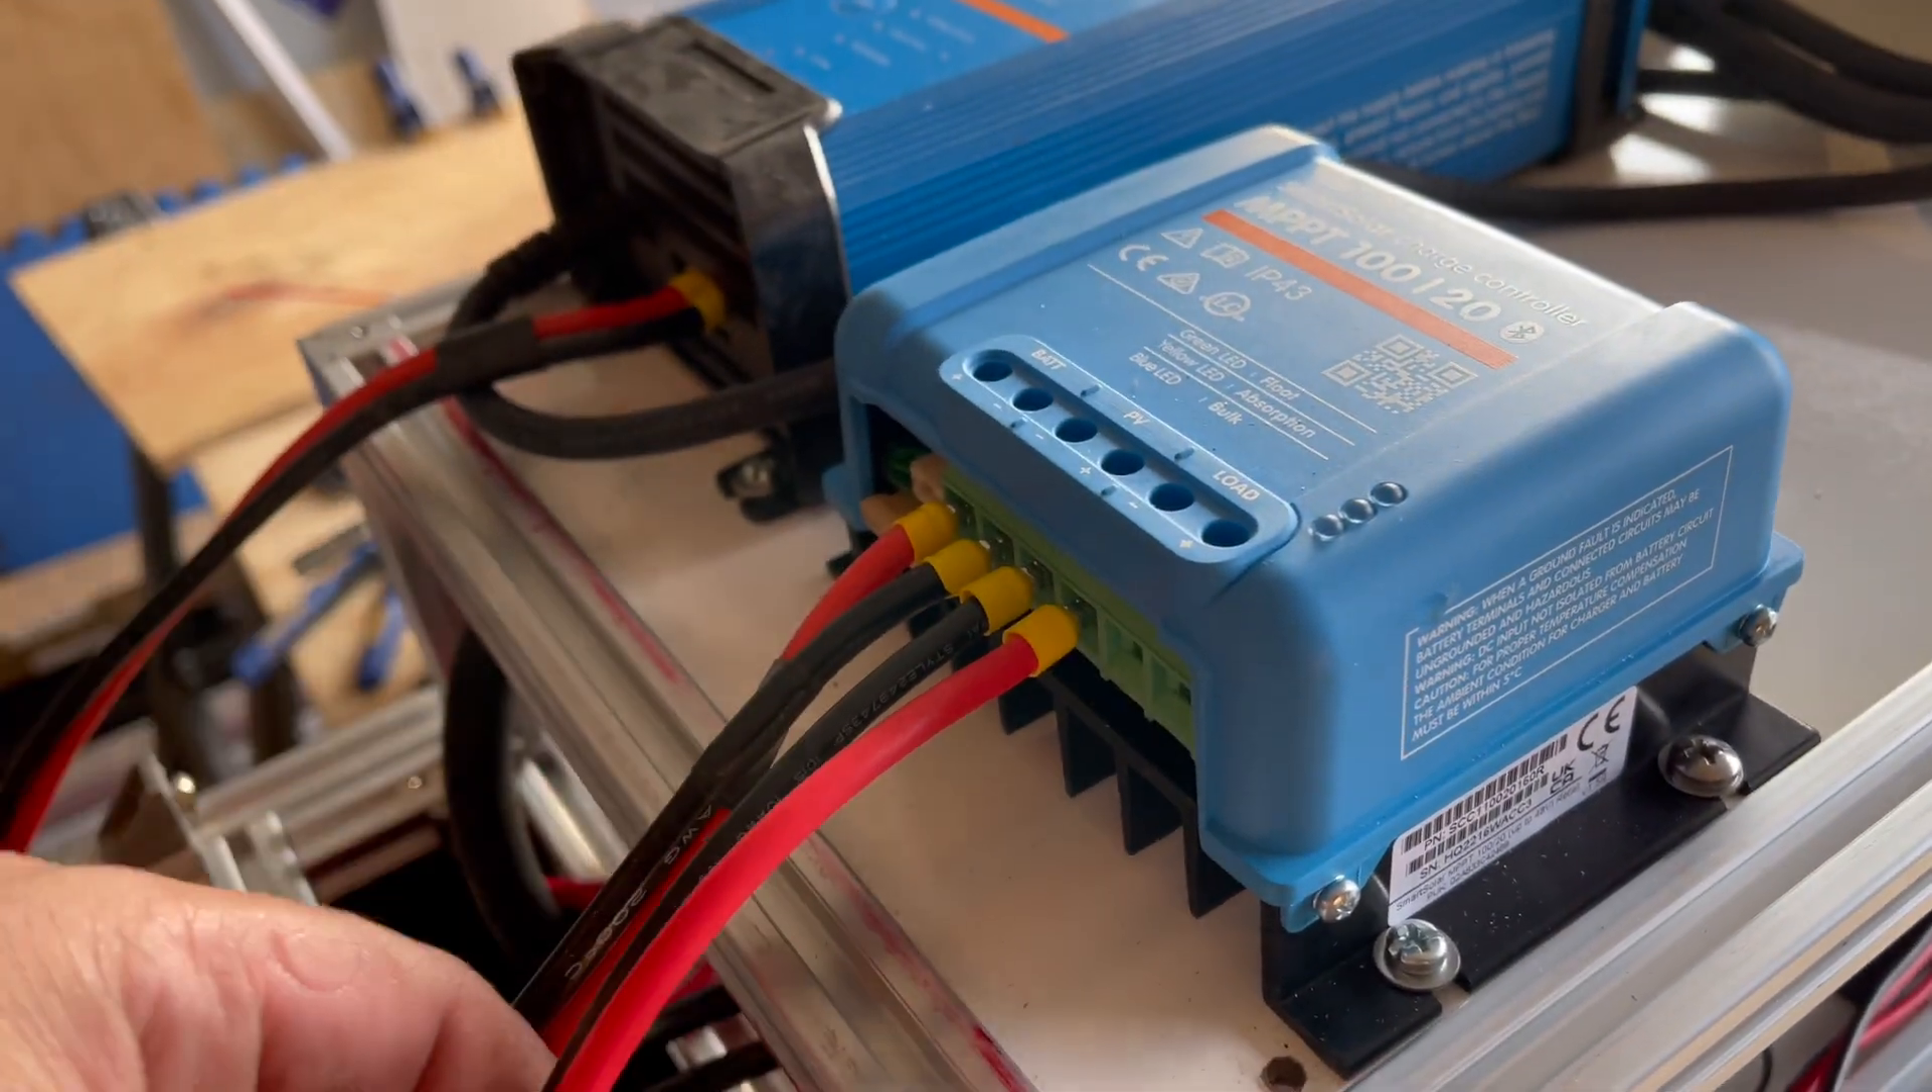Got the solar charger now completely hooked up.